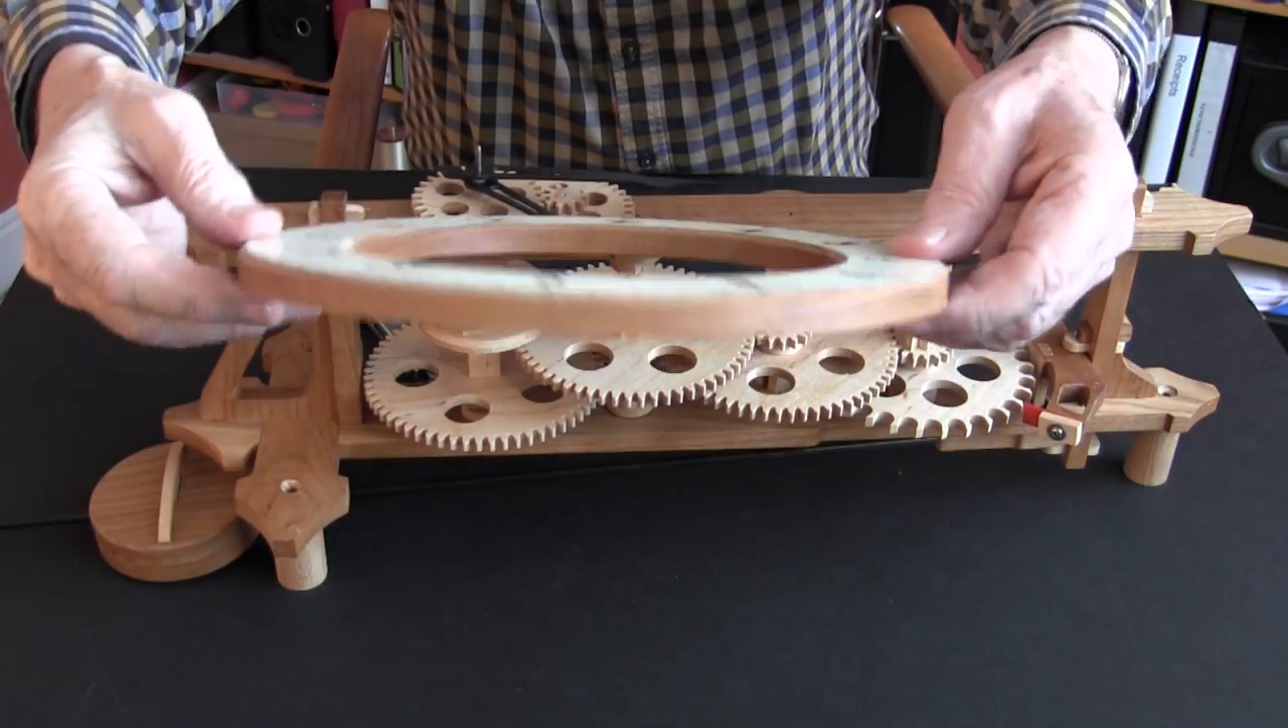That's that assembly finished. Now all we need is for the dial to be fitted.